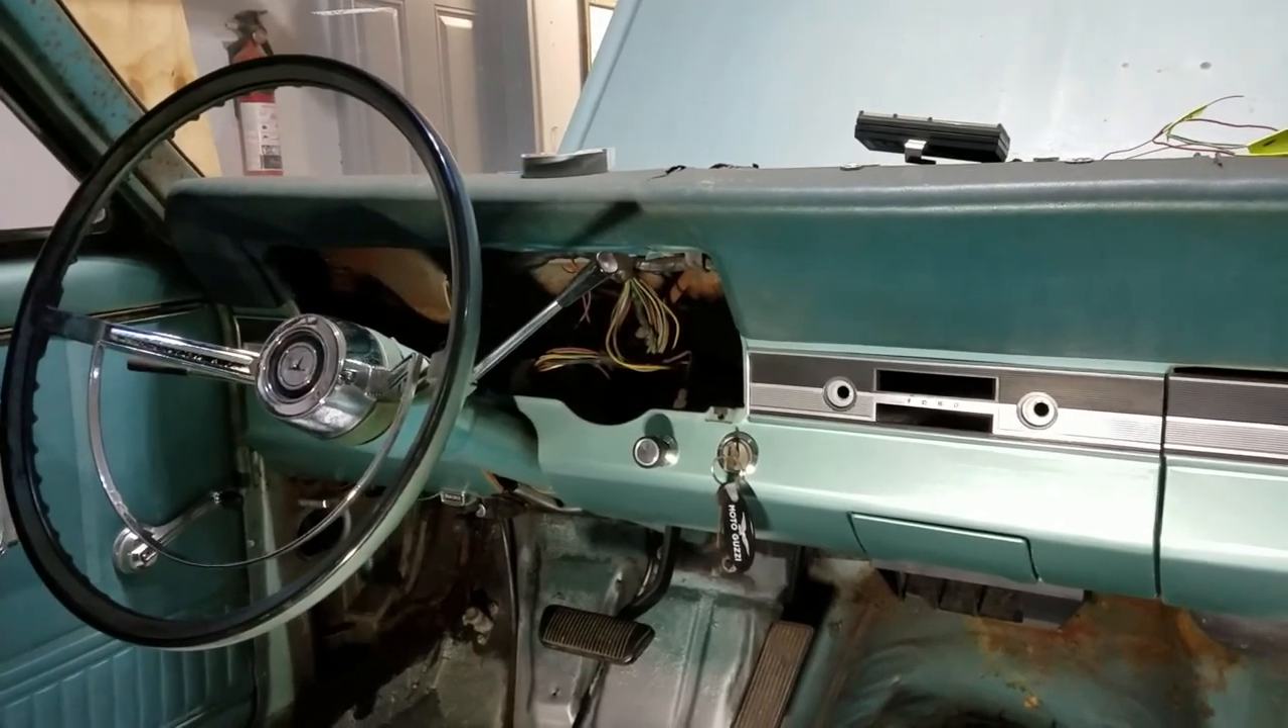So i still have to put the instrument cluster in.